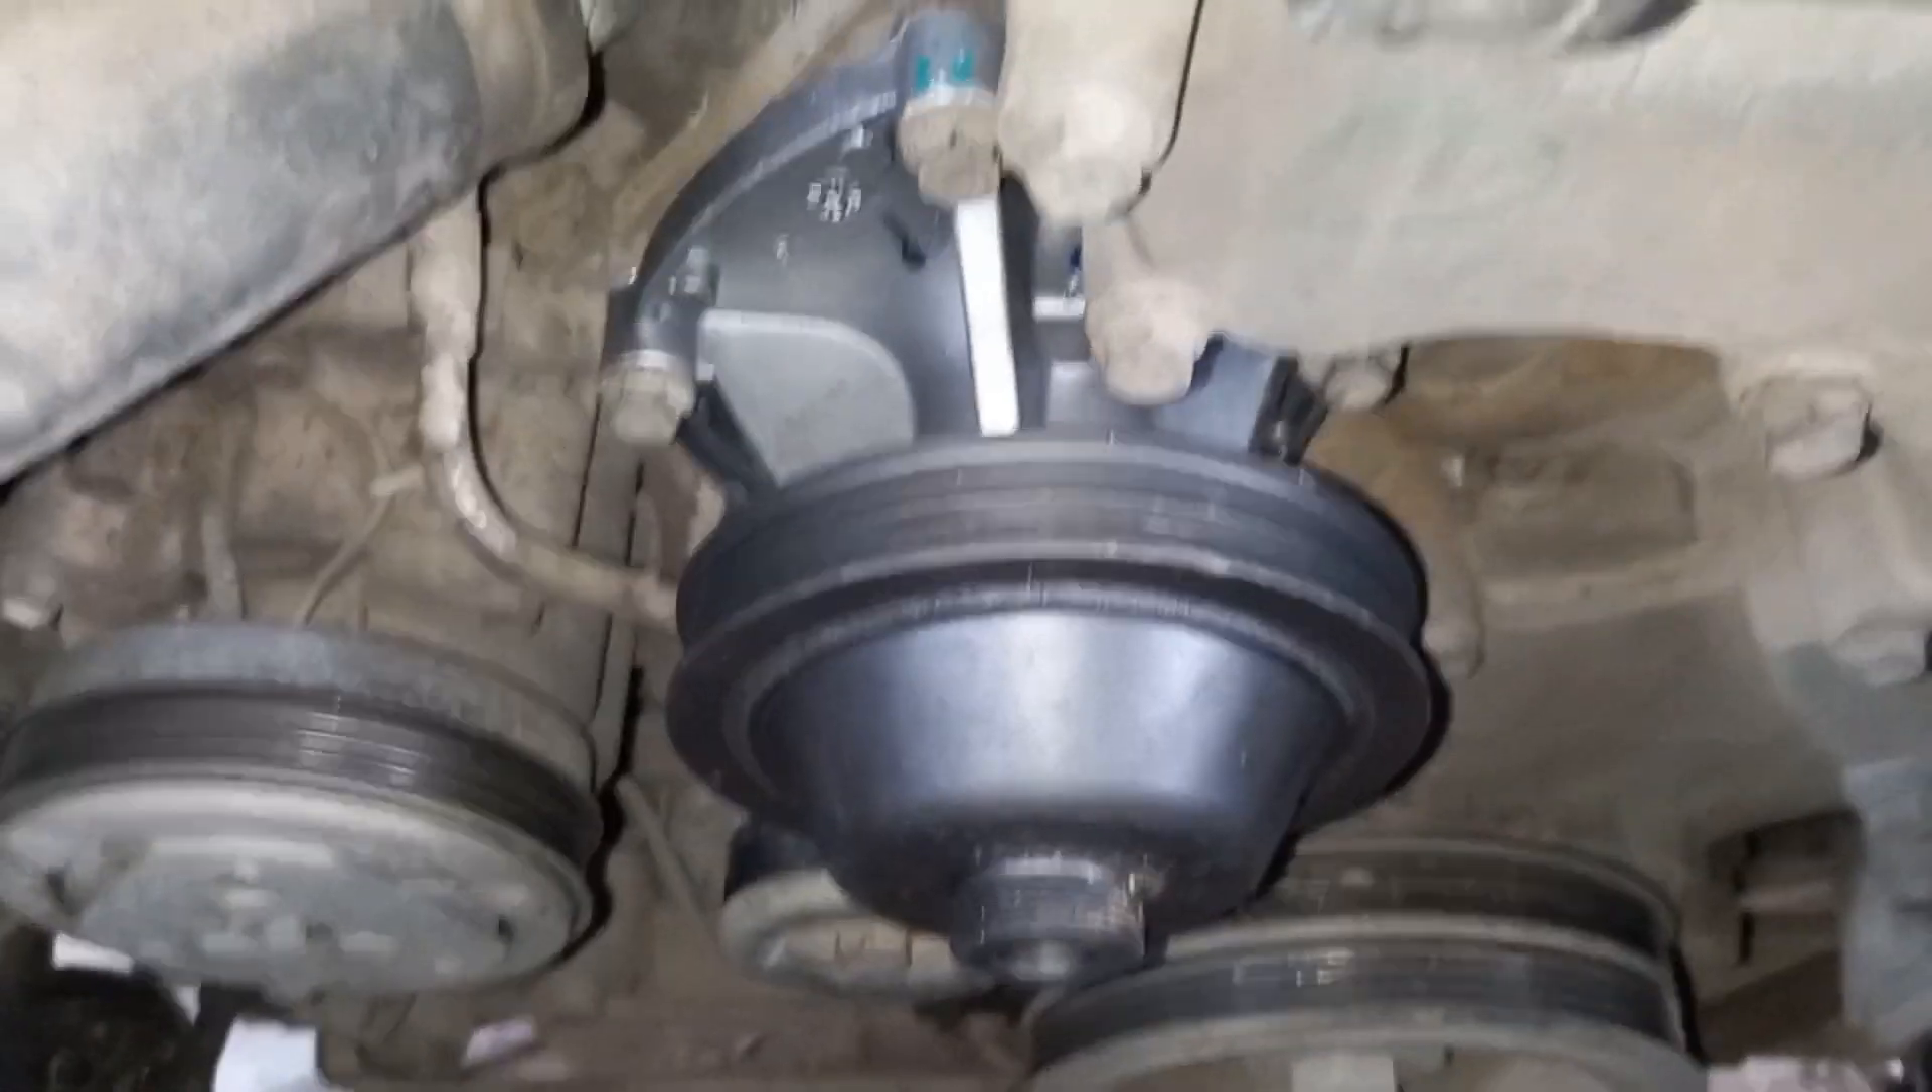तो दोस्तों हमने वाटर पॉंप फिट कर दिया है इंजिन की में।